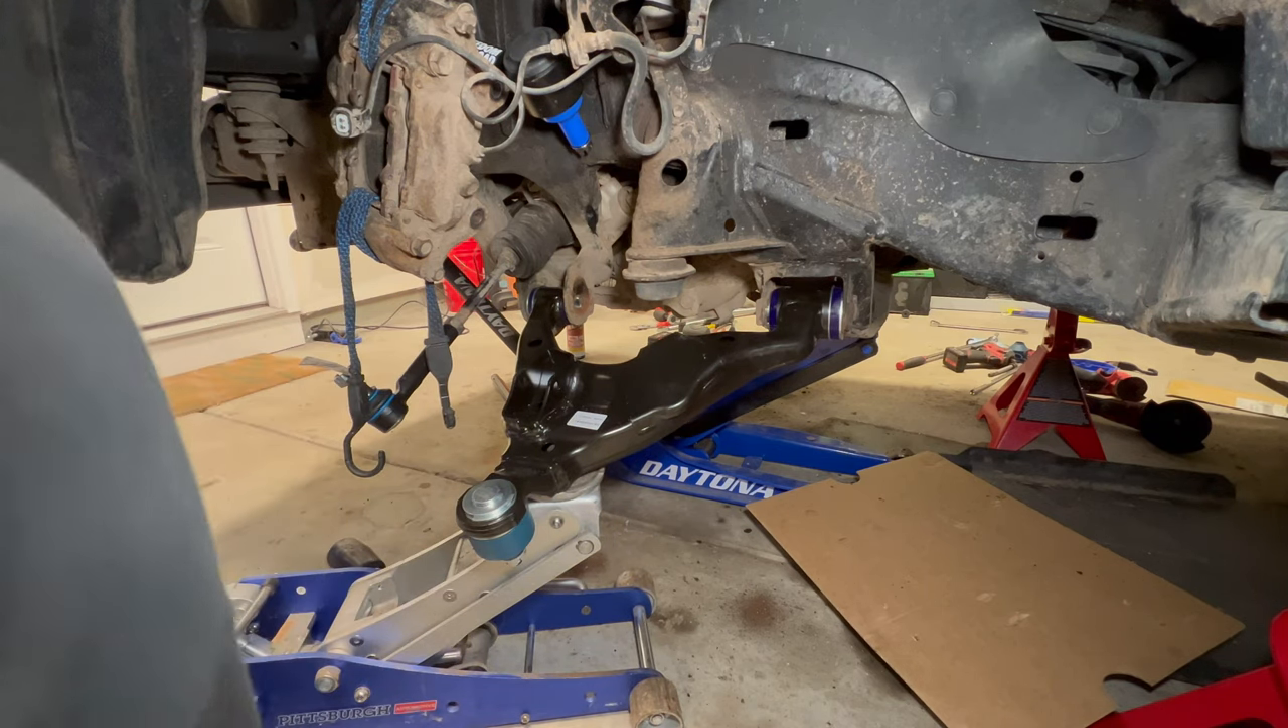So now the control arm is in and i'll use the jack to support it so it doesn't droop down too much.